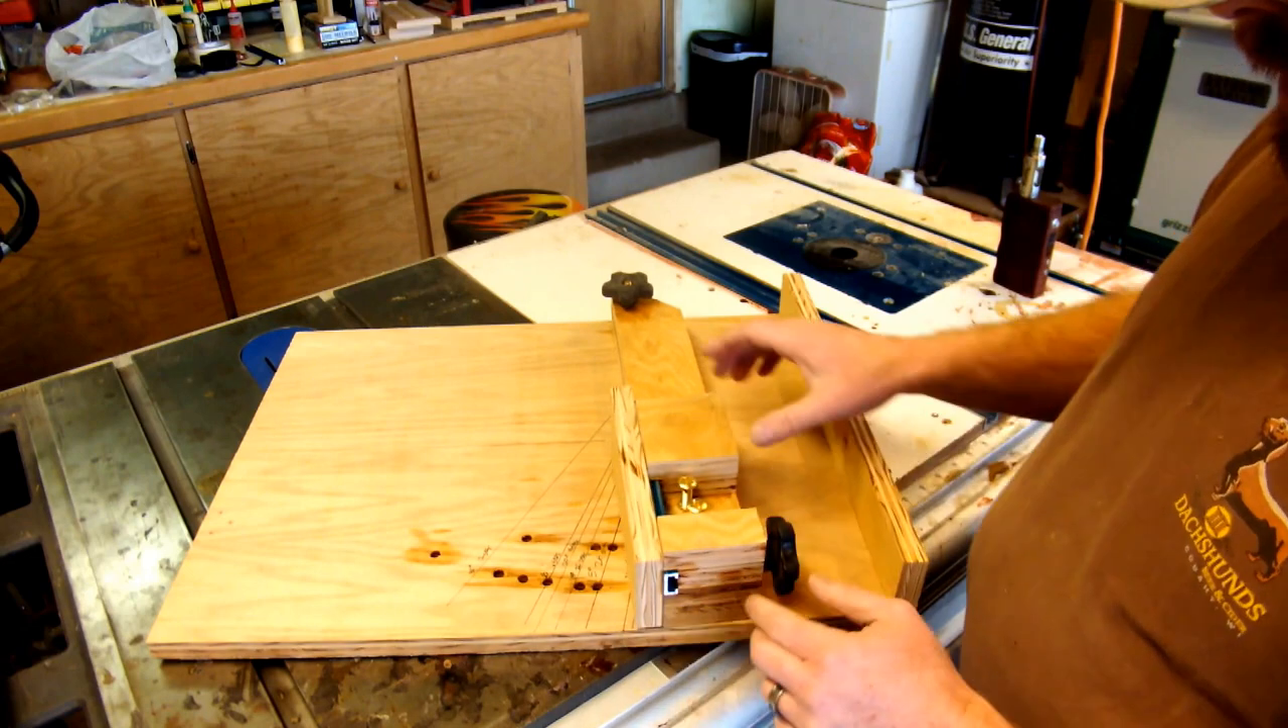Got it all finished and finally assembled. The angle guide right here has all the positive stops at all the different angles depending on how many segments we want.